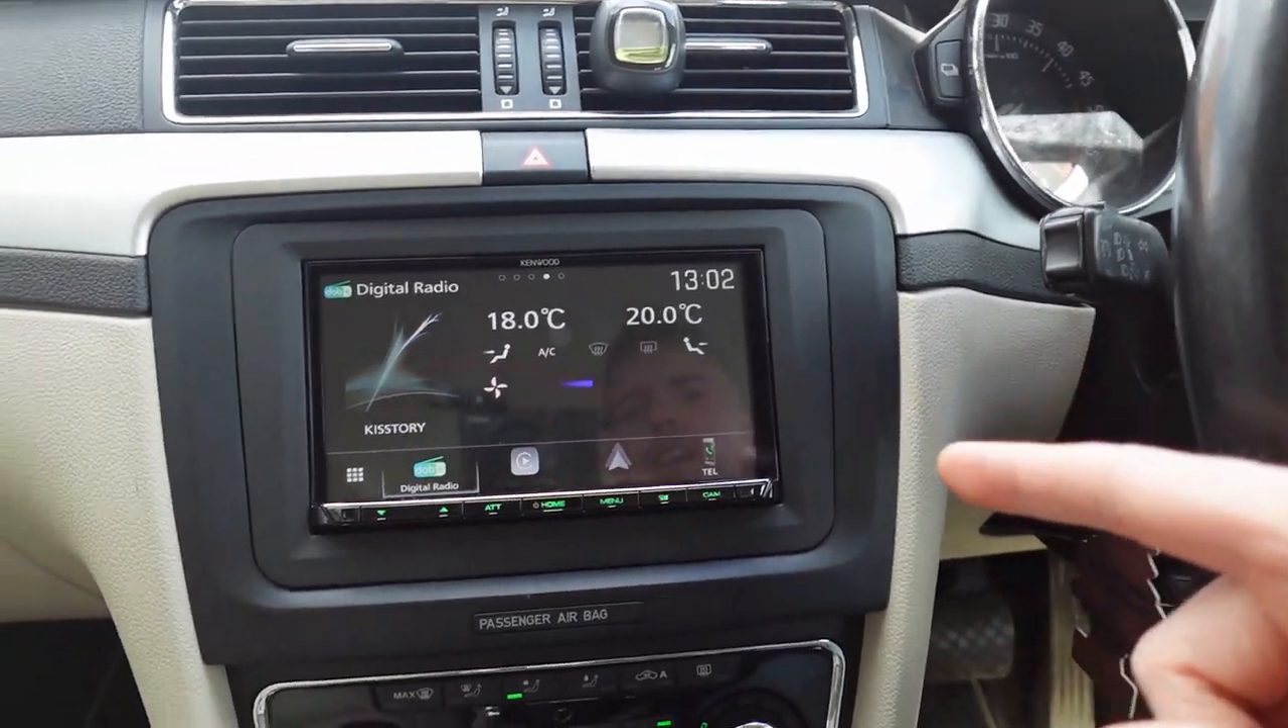This is it installed with a flush fit, matching matte black fascia, which fits perfectly in this interior.